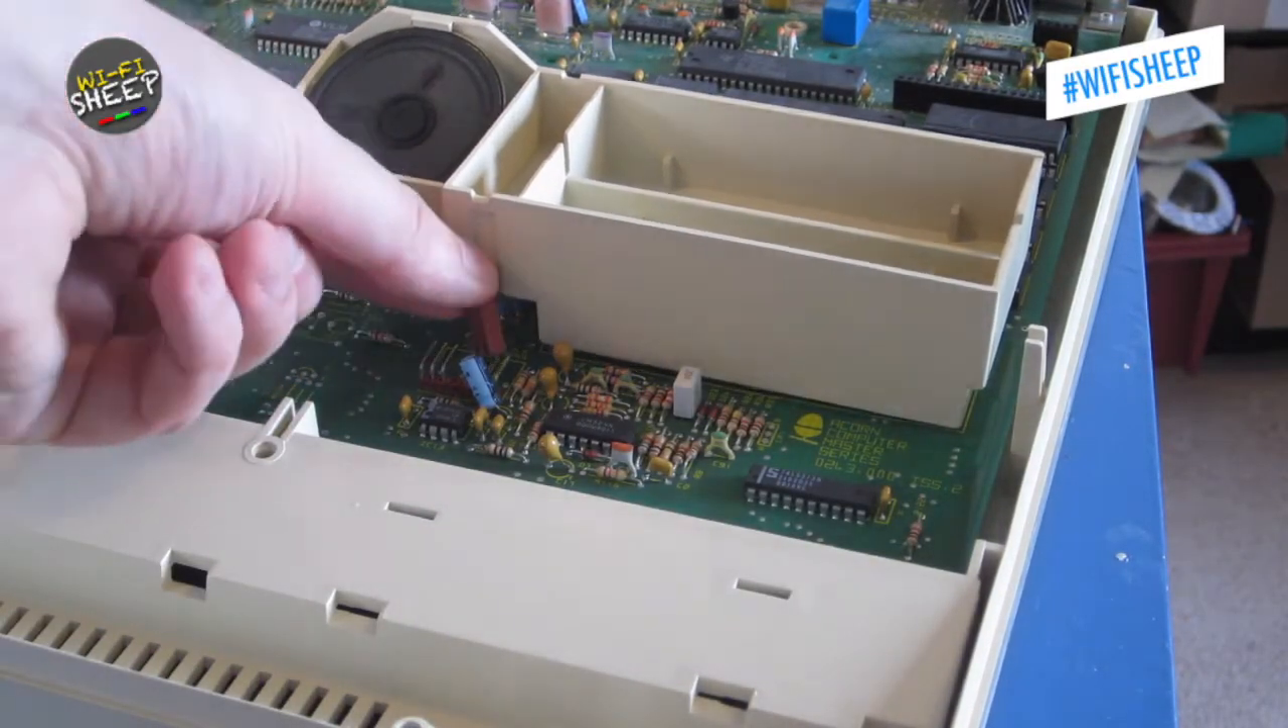I also took the opportunity to reattach the cartridge slot cowling and speaker unit.